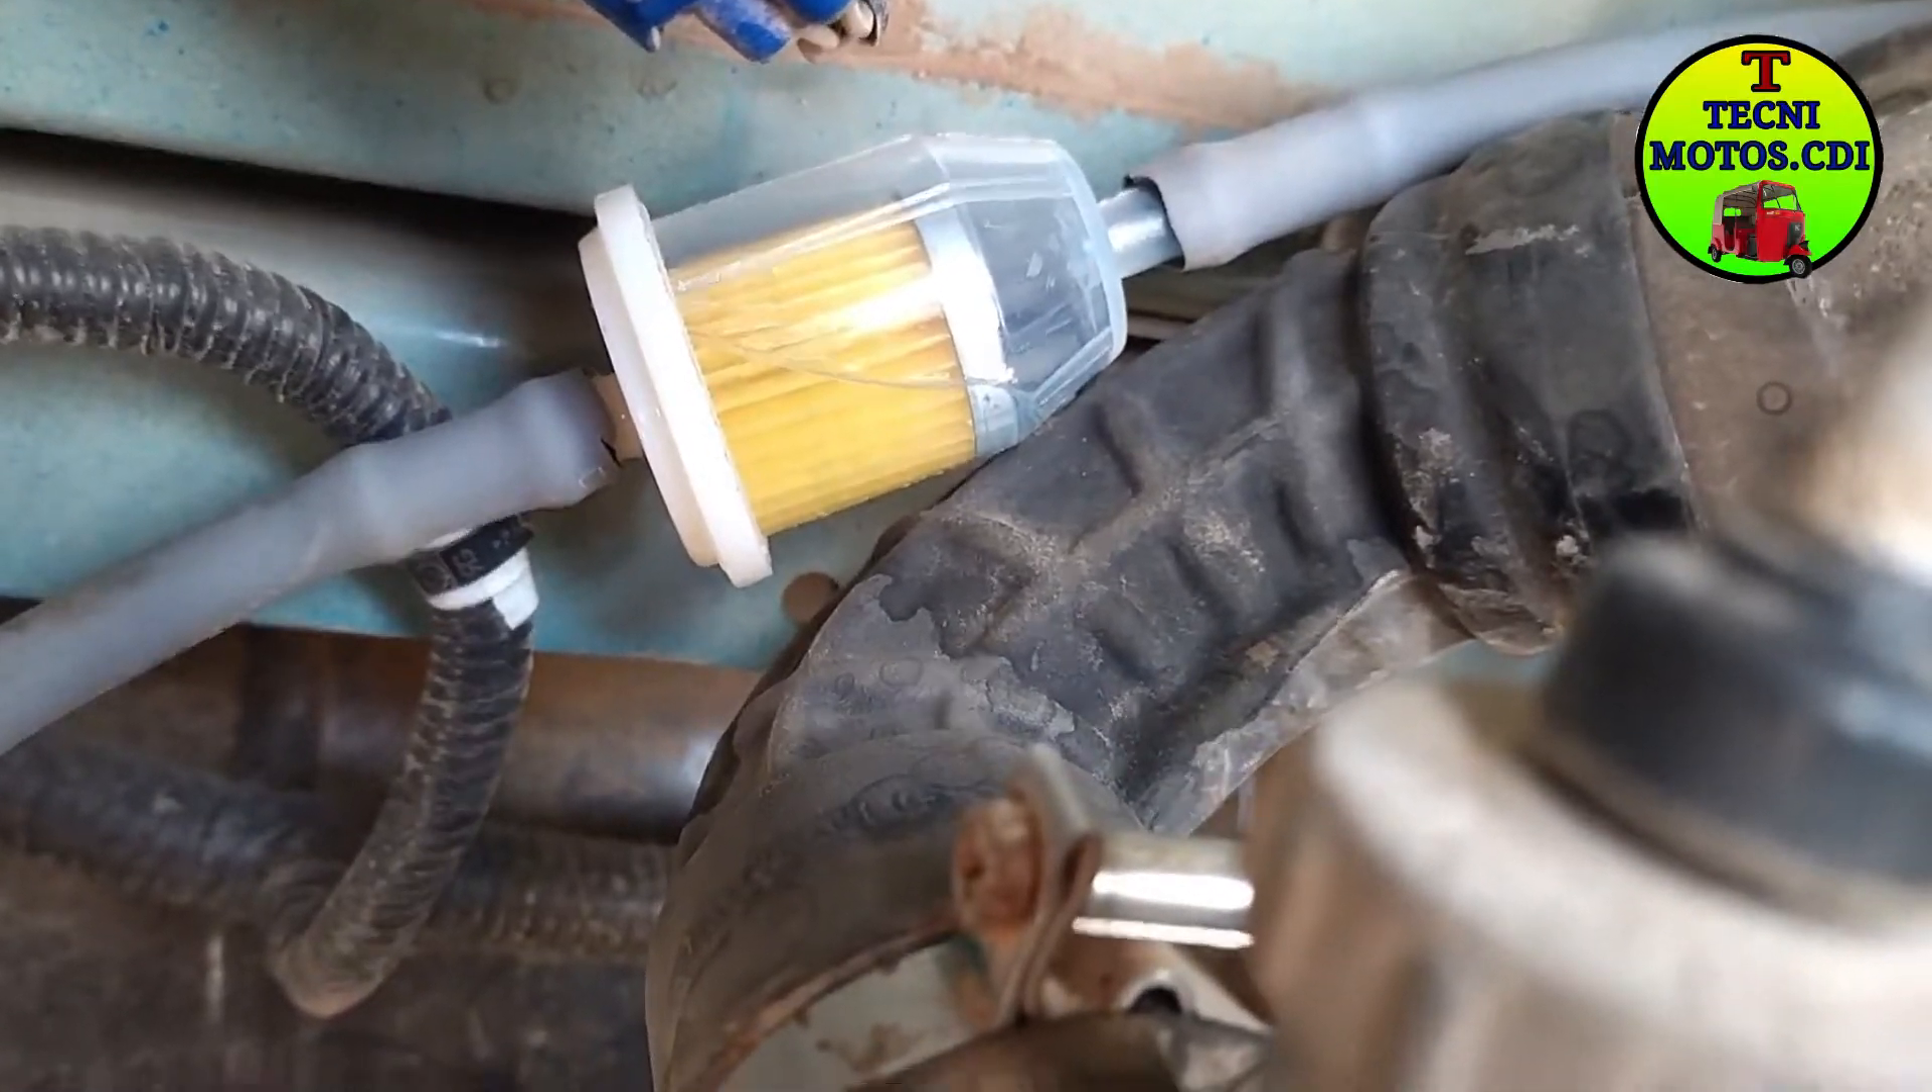Hemos colocado un filtro de gasolina nuevo.